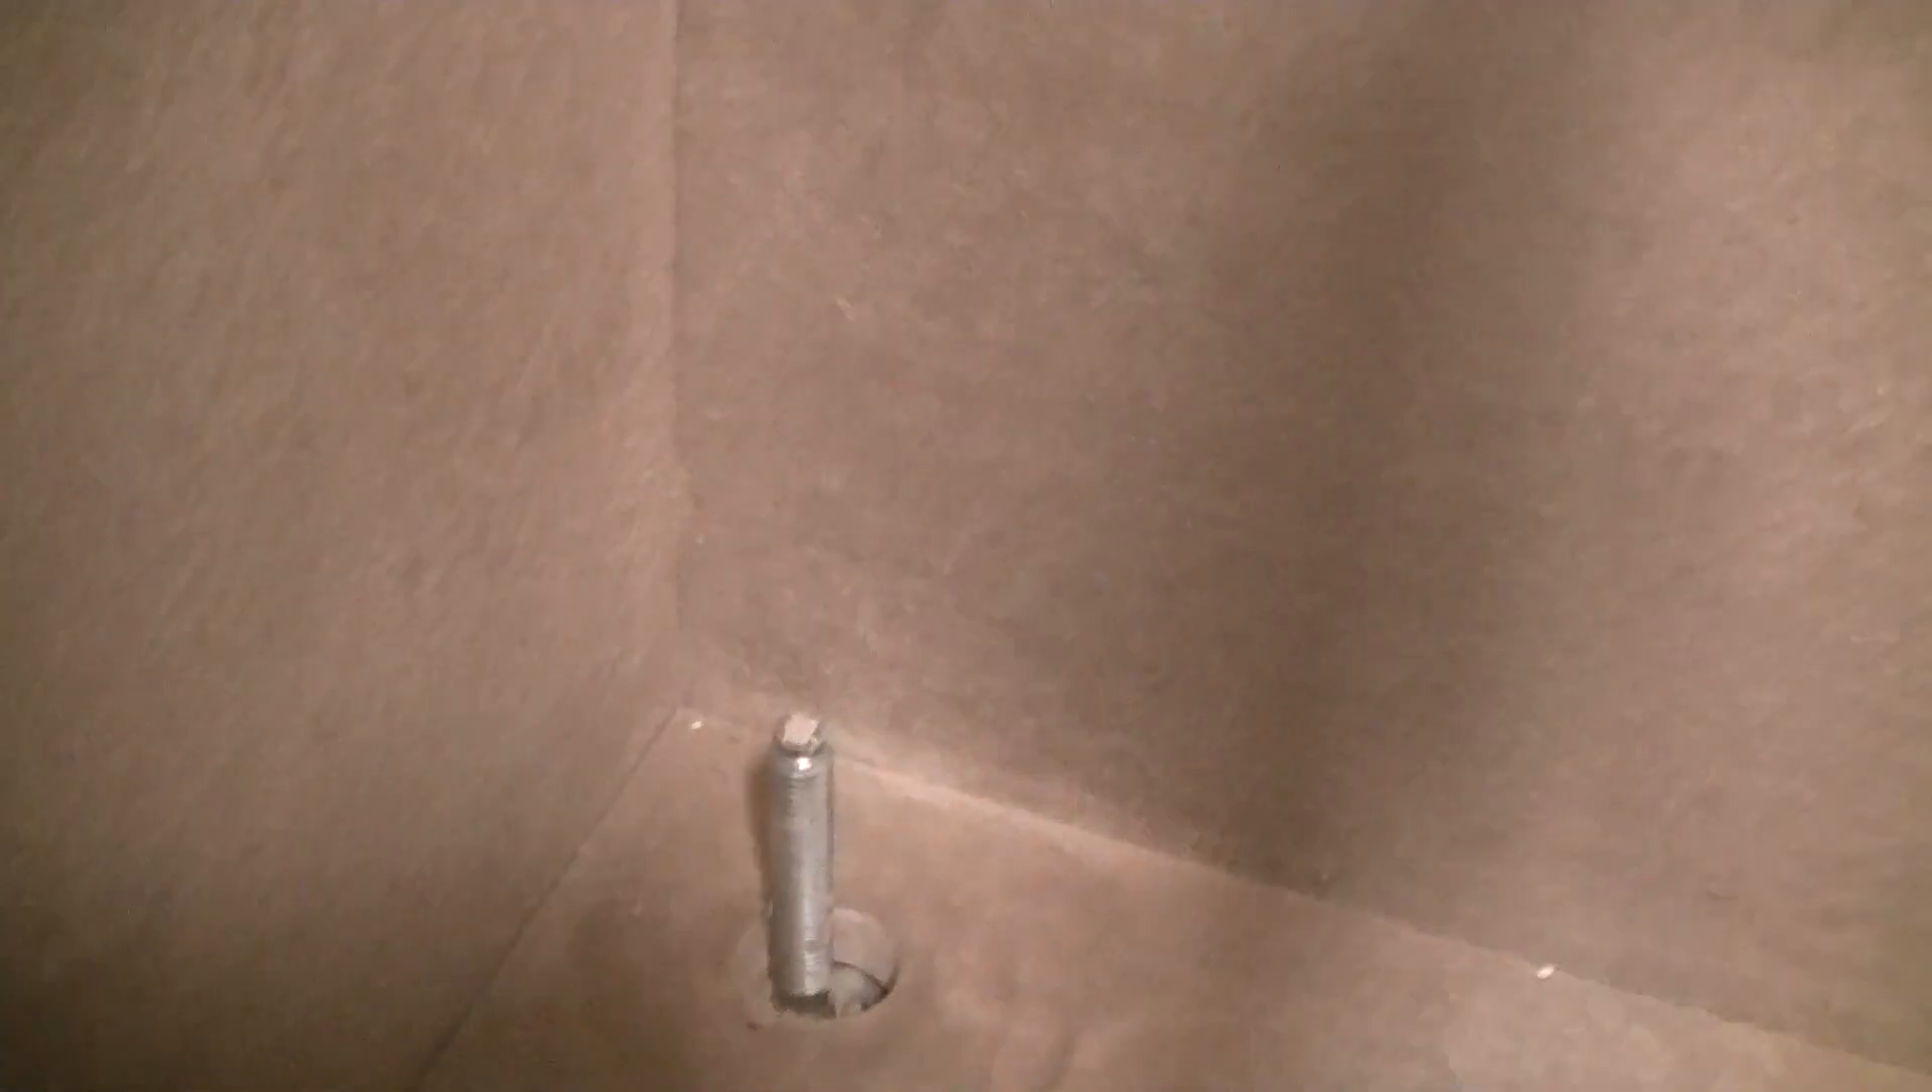So here's one of the wedge anchors that's just in the top of the hole that hasn't been sunk yet.